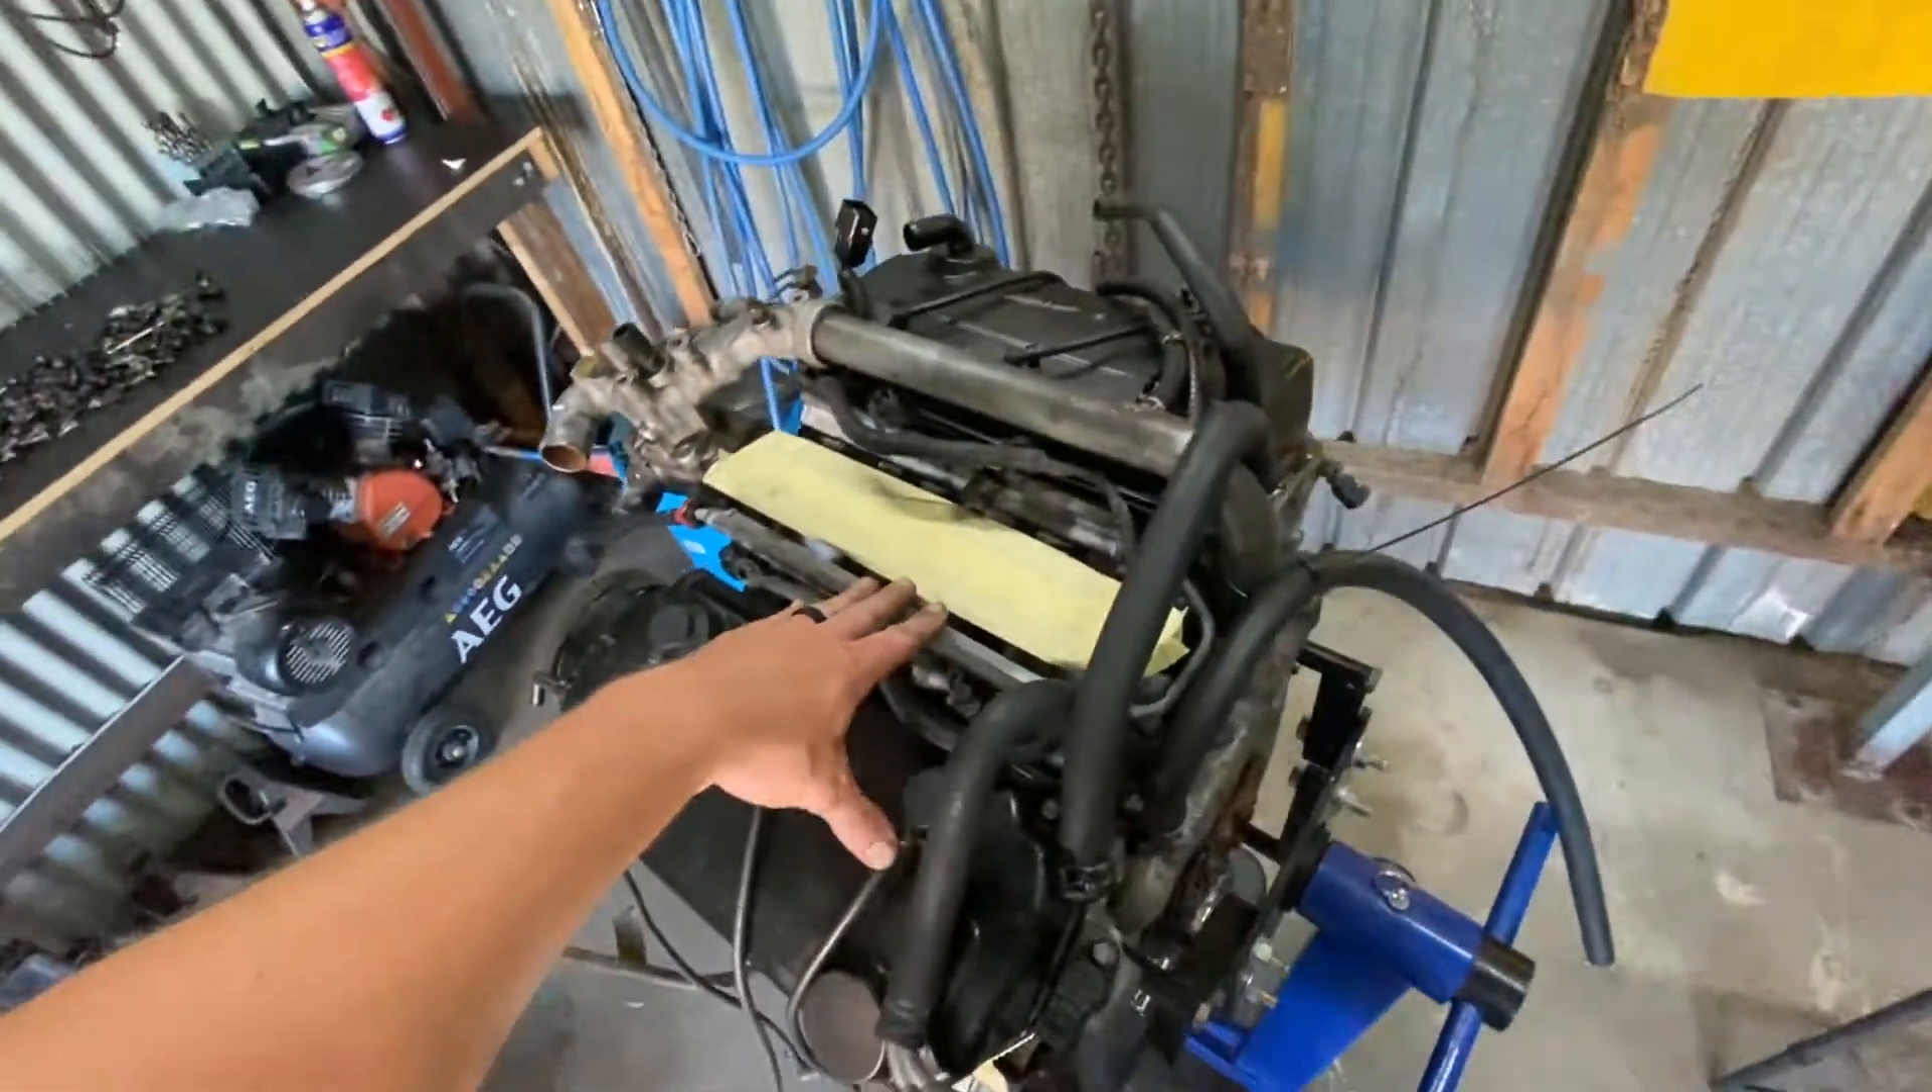We've got most of the upper engine back together.